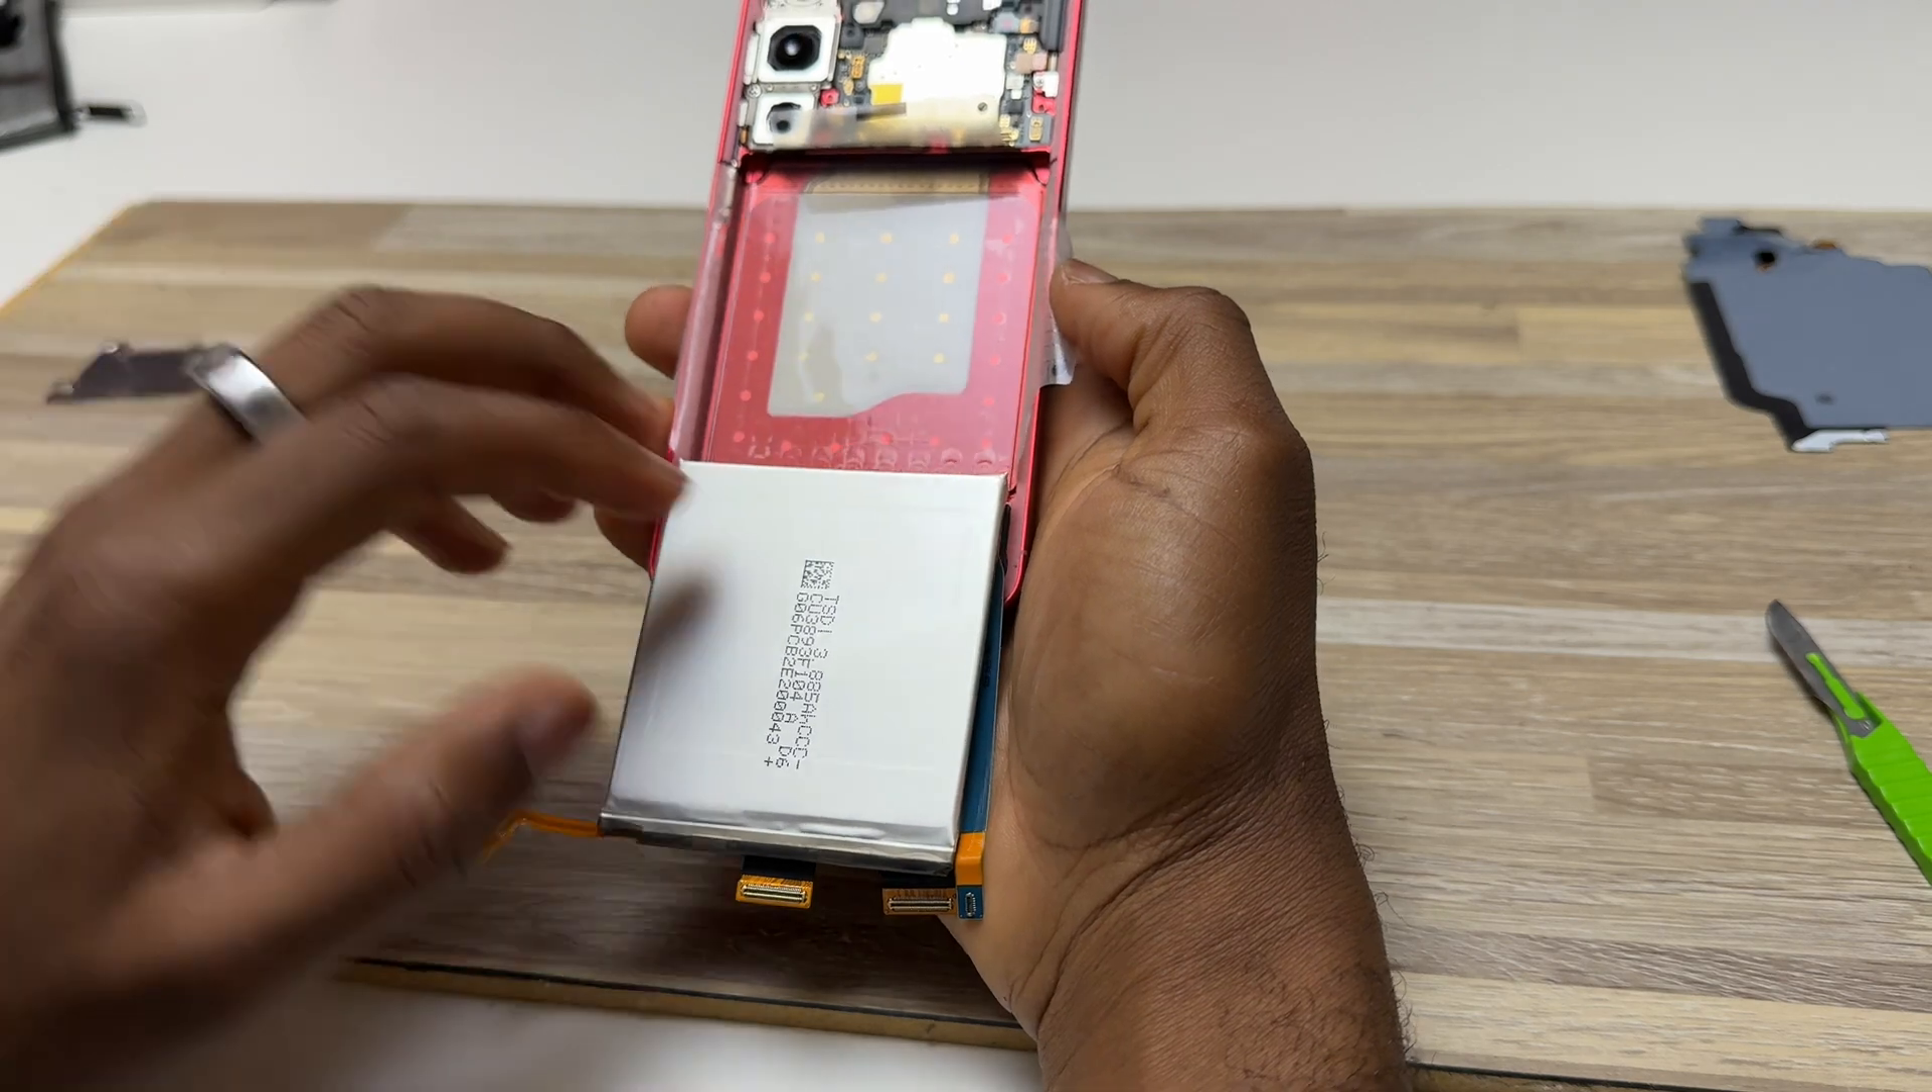As you can see, the battery is out.